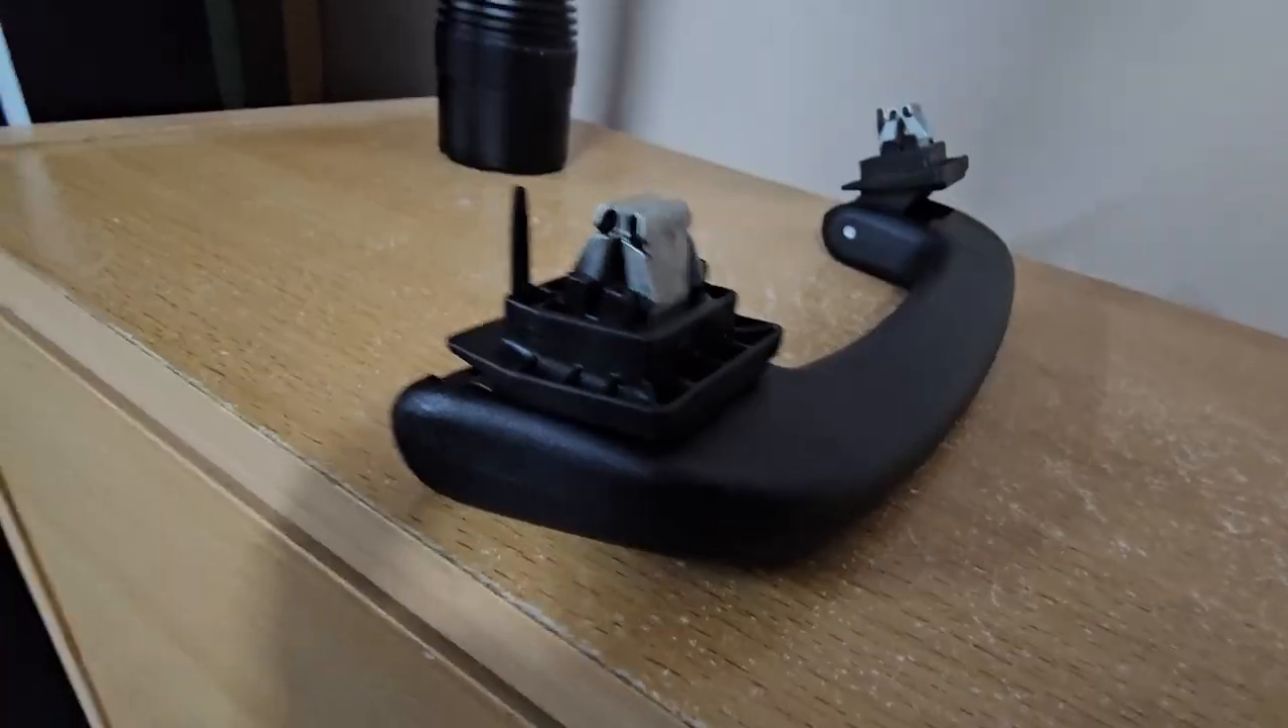Okay i've got the handle out now.